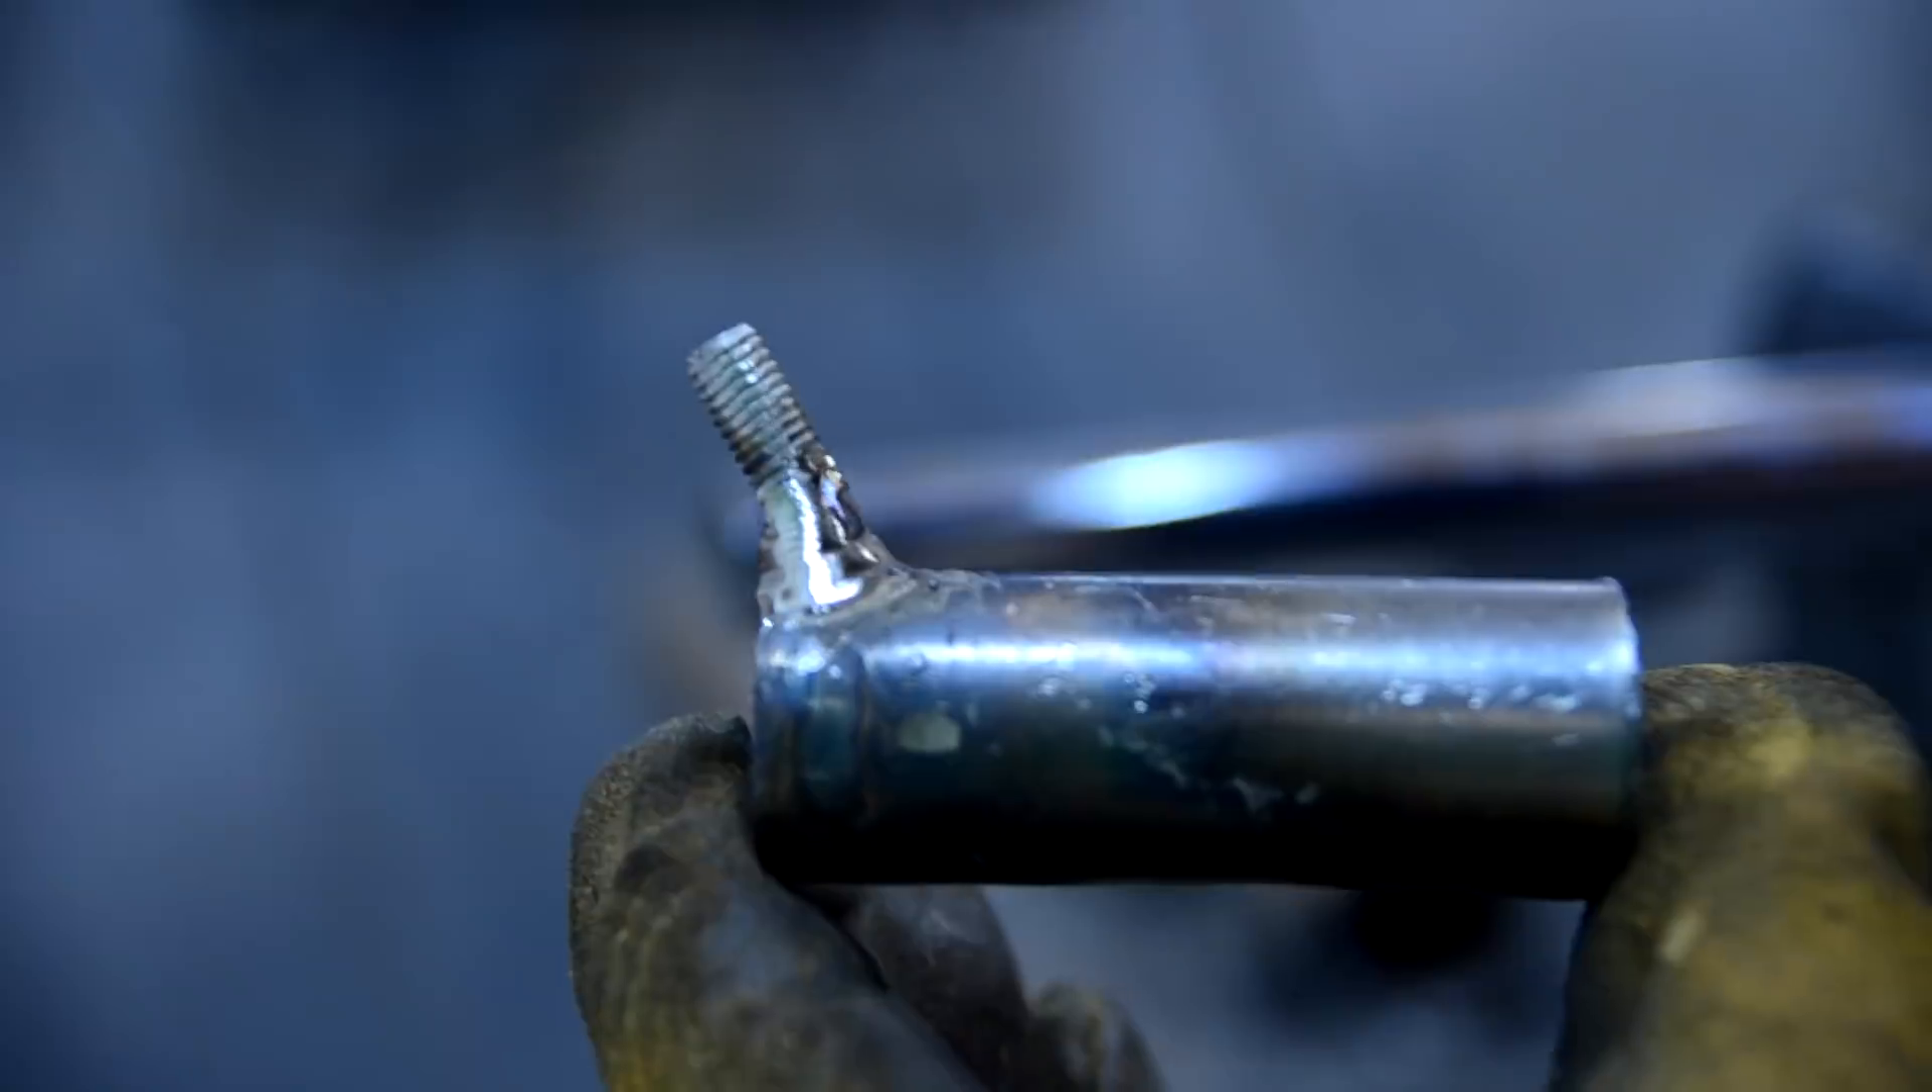Сделал штуцер из болта и вварил его в трубу.